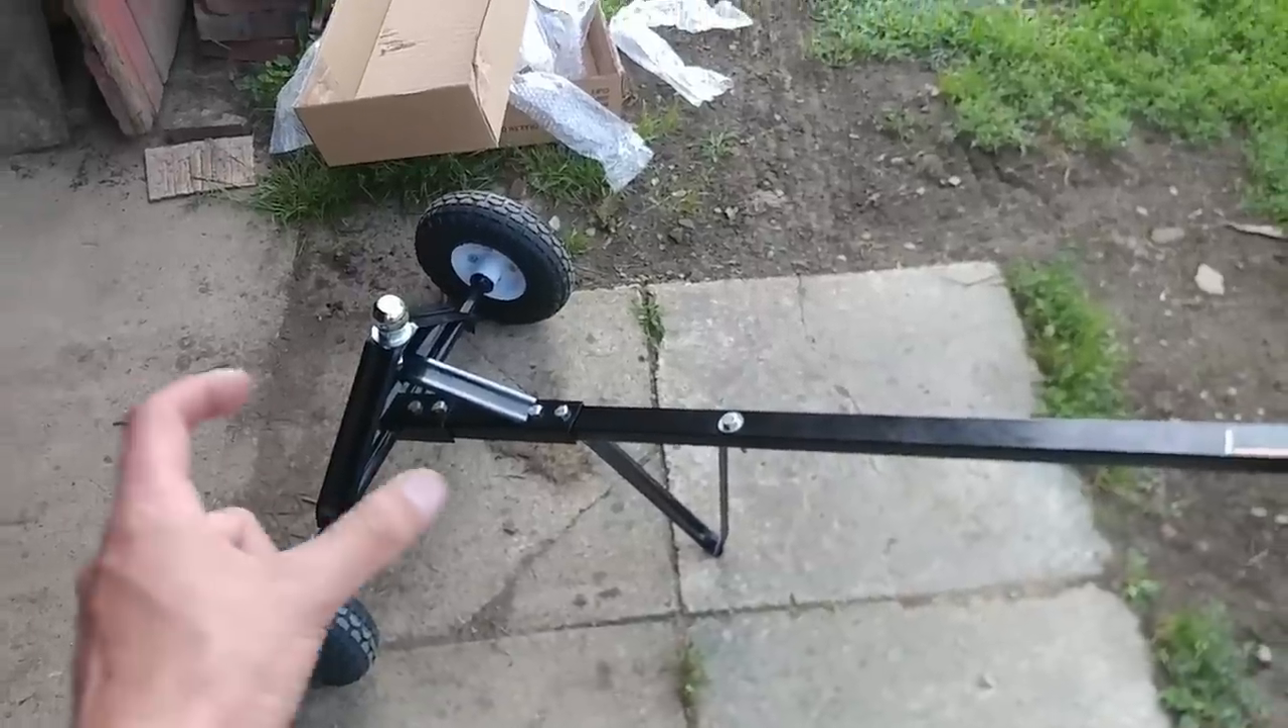Here's what the trailer dolly looks like. Fully assembled, I have the inch and seven-eighths ball on top. Uh, all the wheels are on, all the bolts are tight.